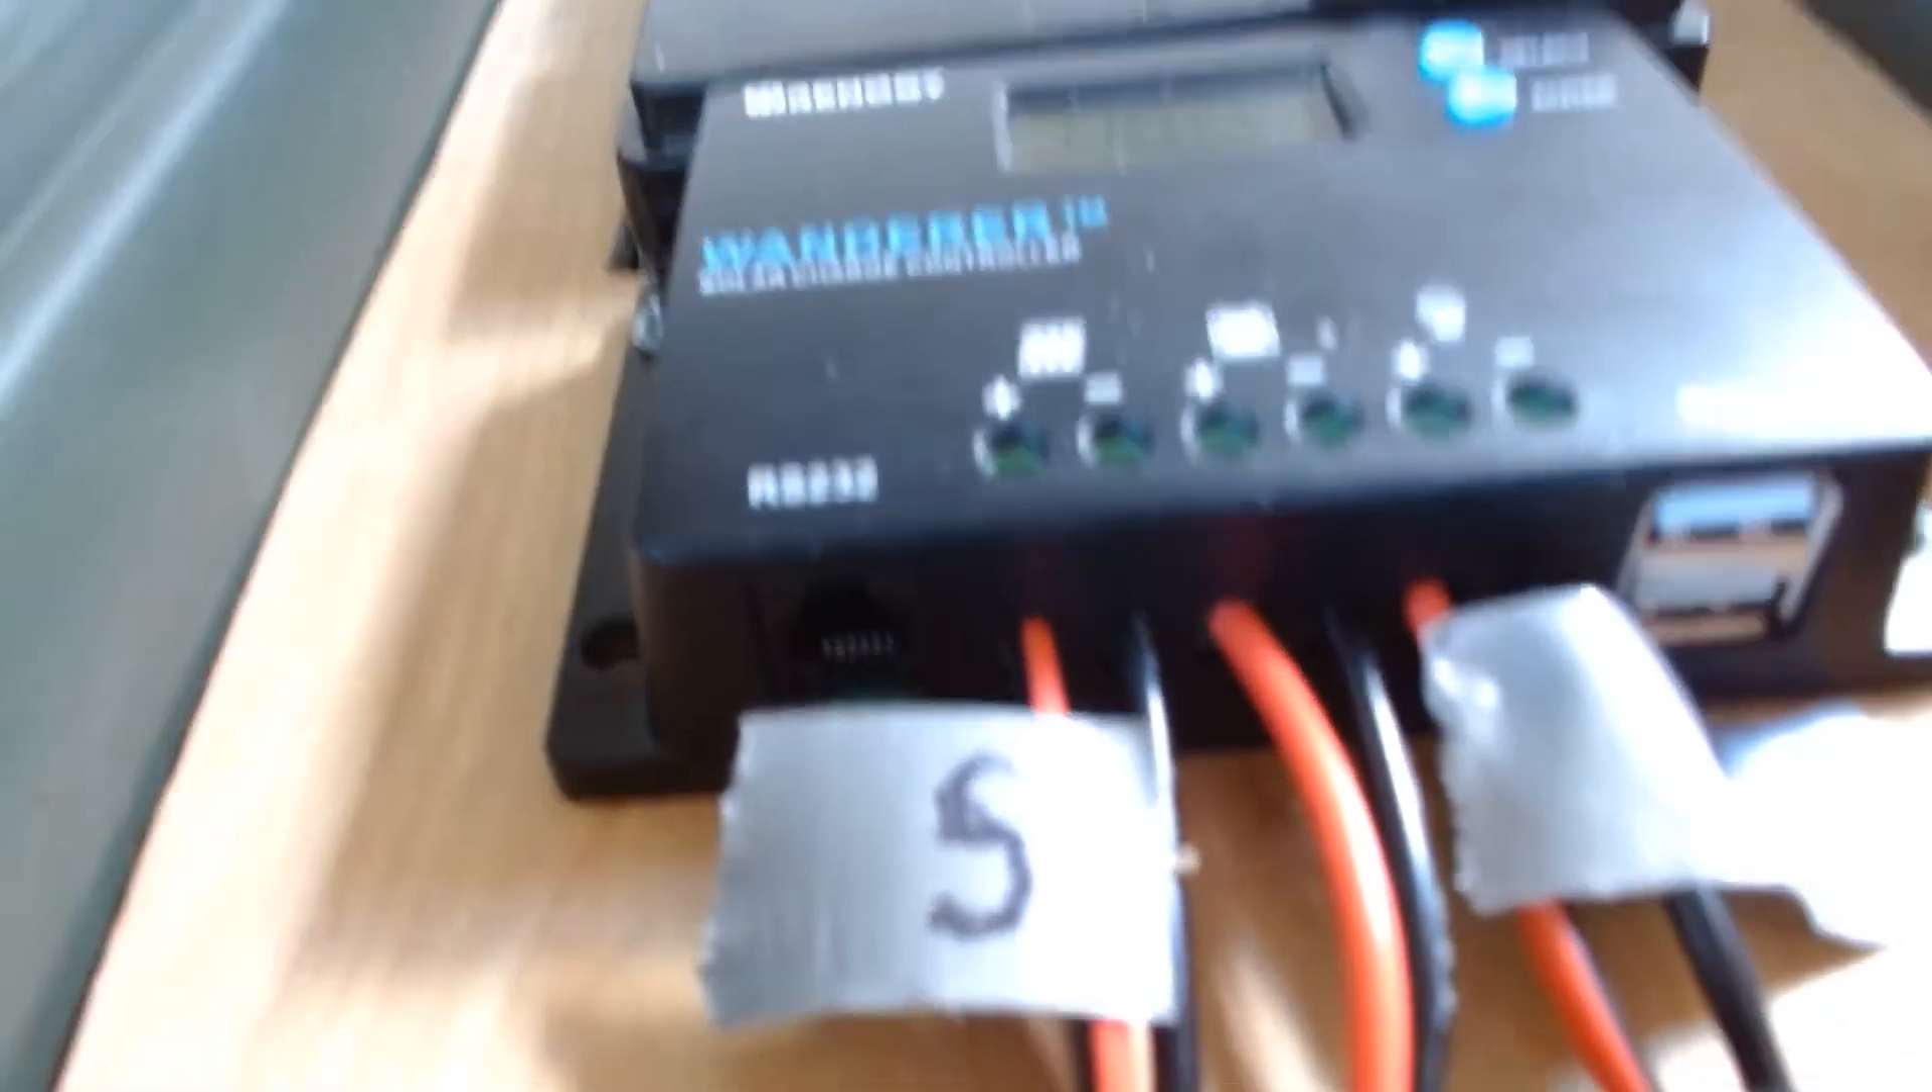You can see all the wires are hooked into the charge controller.